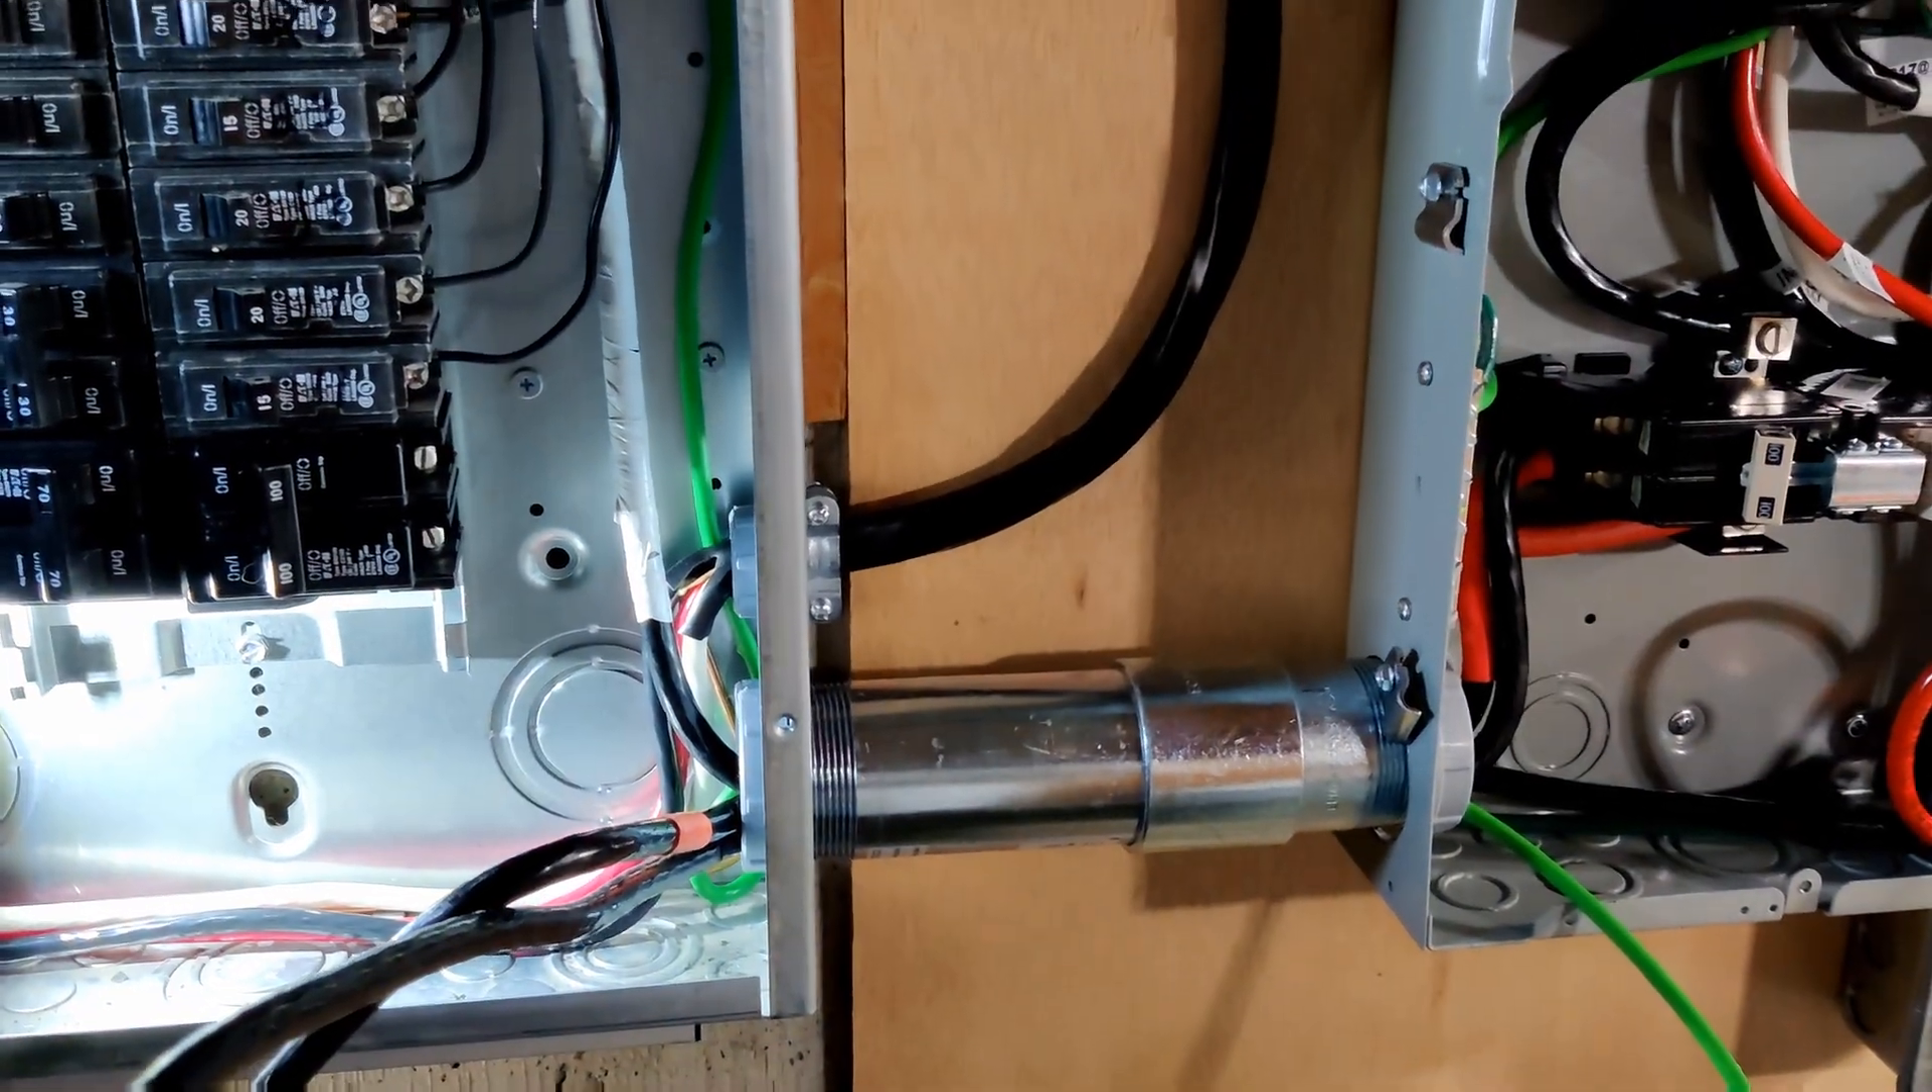For those of you saying, oh wait, don't forget your ground wire. I almost forgot, but nope. It's there.